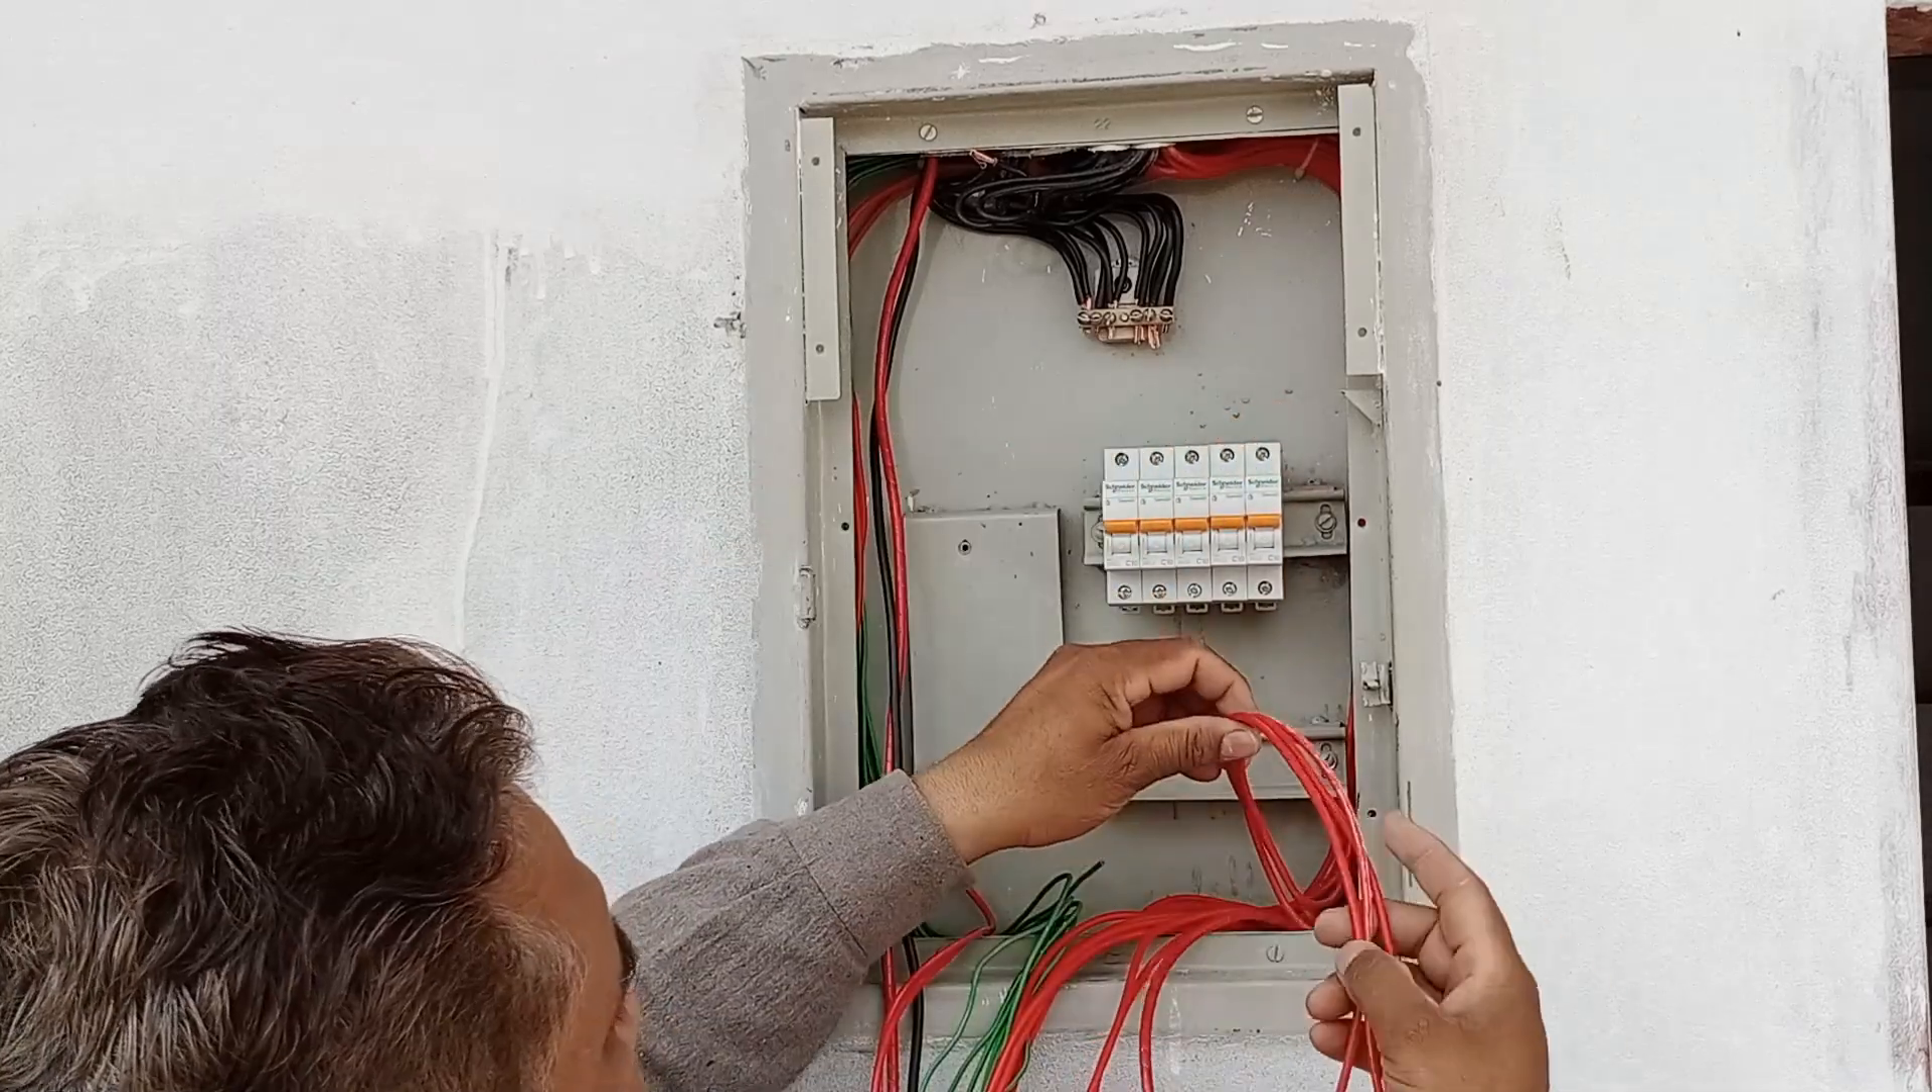As you can see, one column of breakers has been installed, with five breakers in this column, and the remaining breakers will be installed below it.